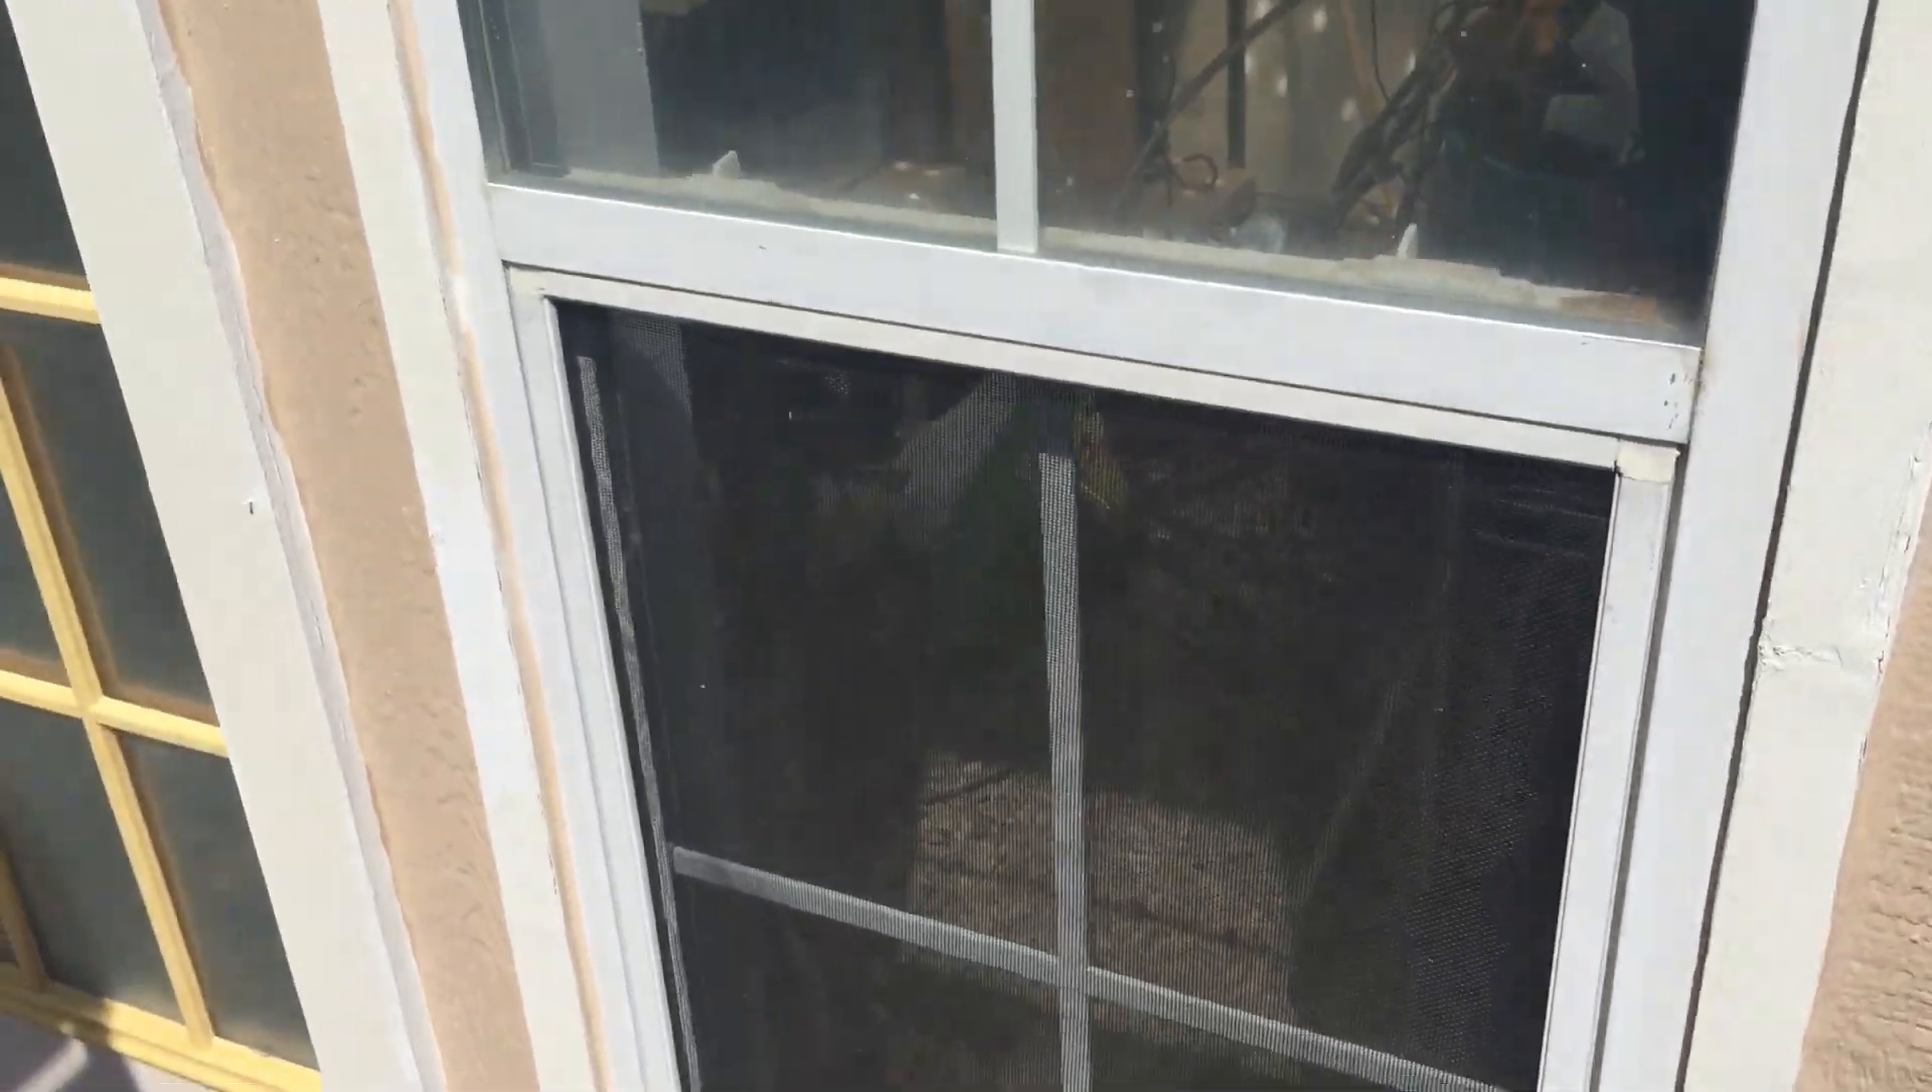But just like that, the screen's in.